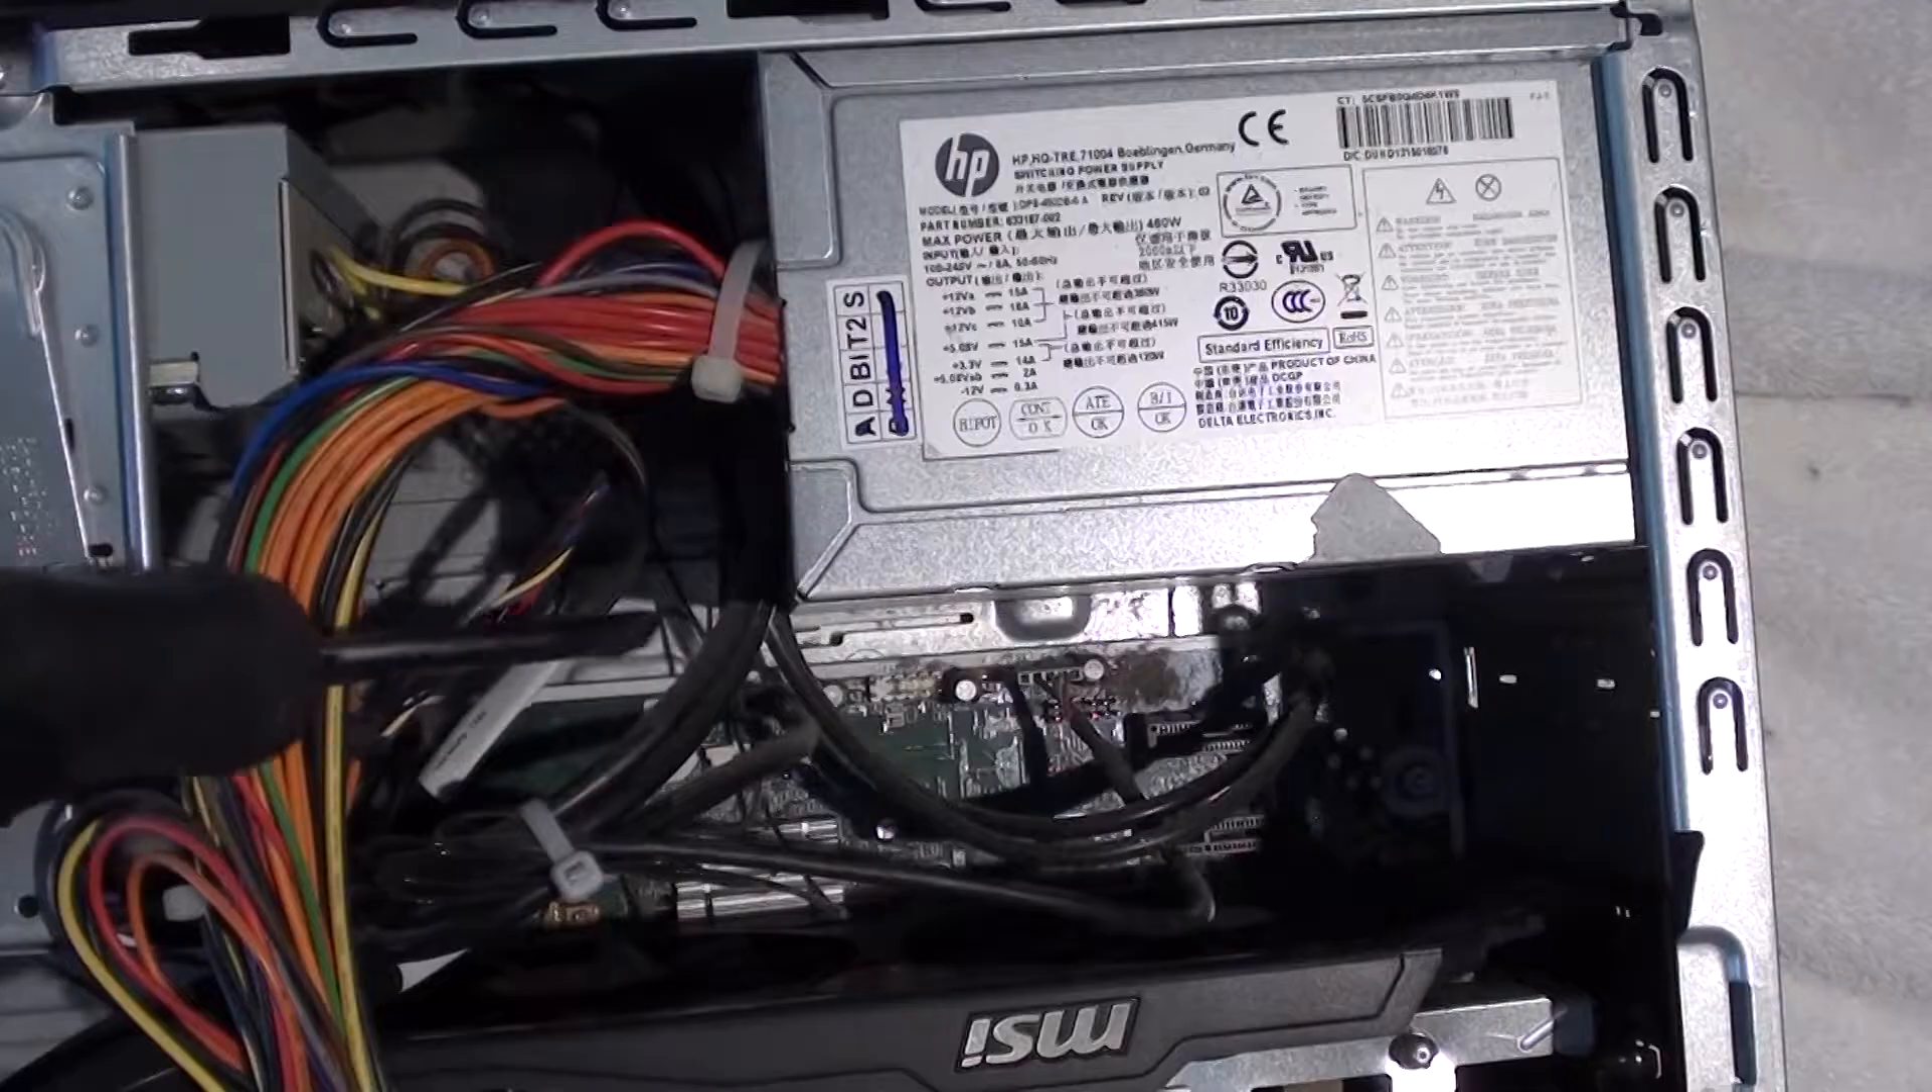Now that we got the cover off here is your power source.